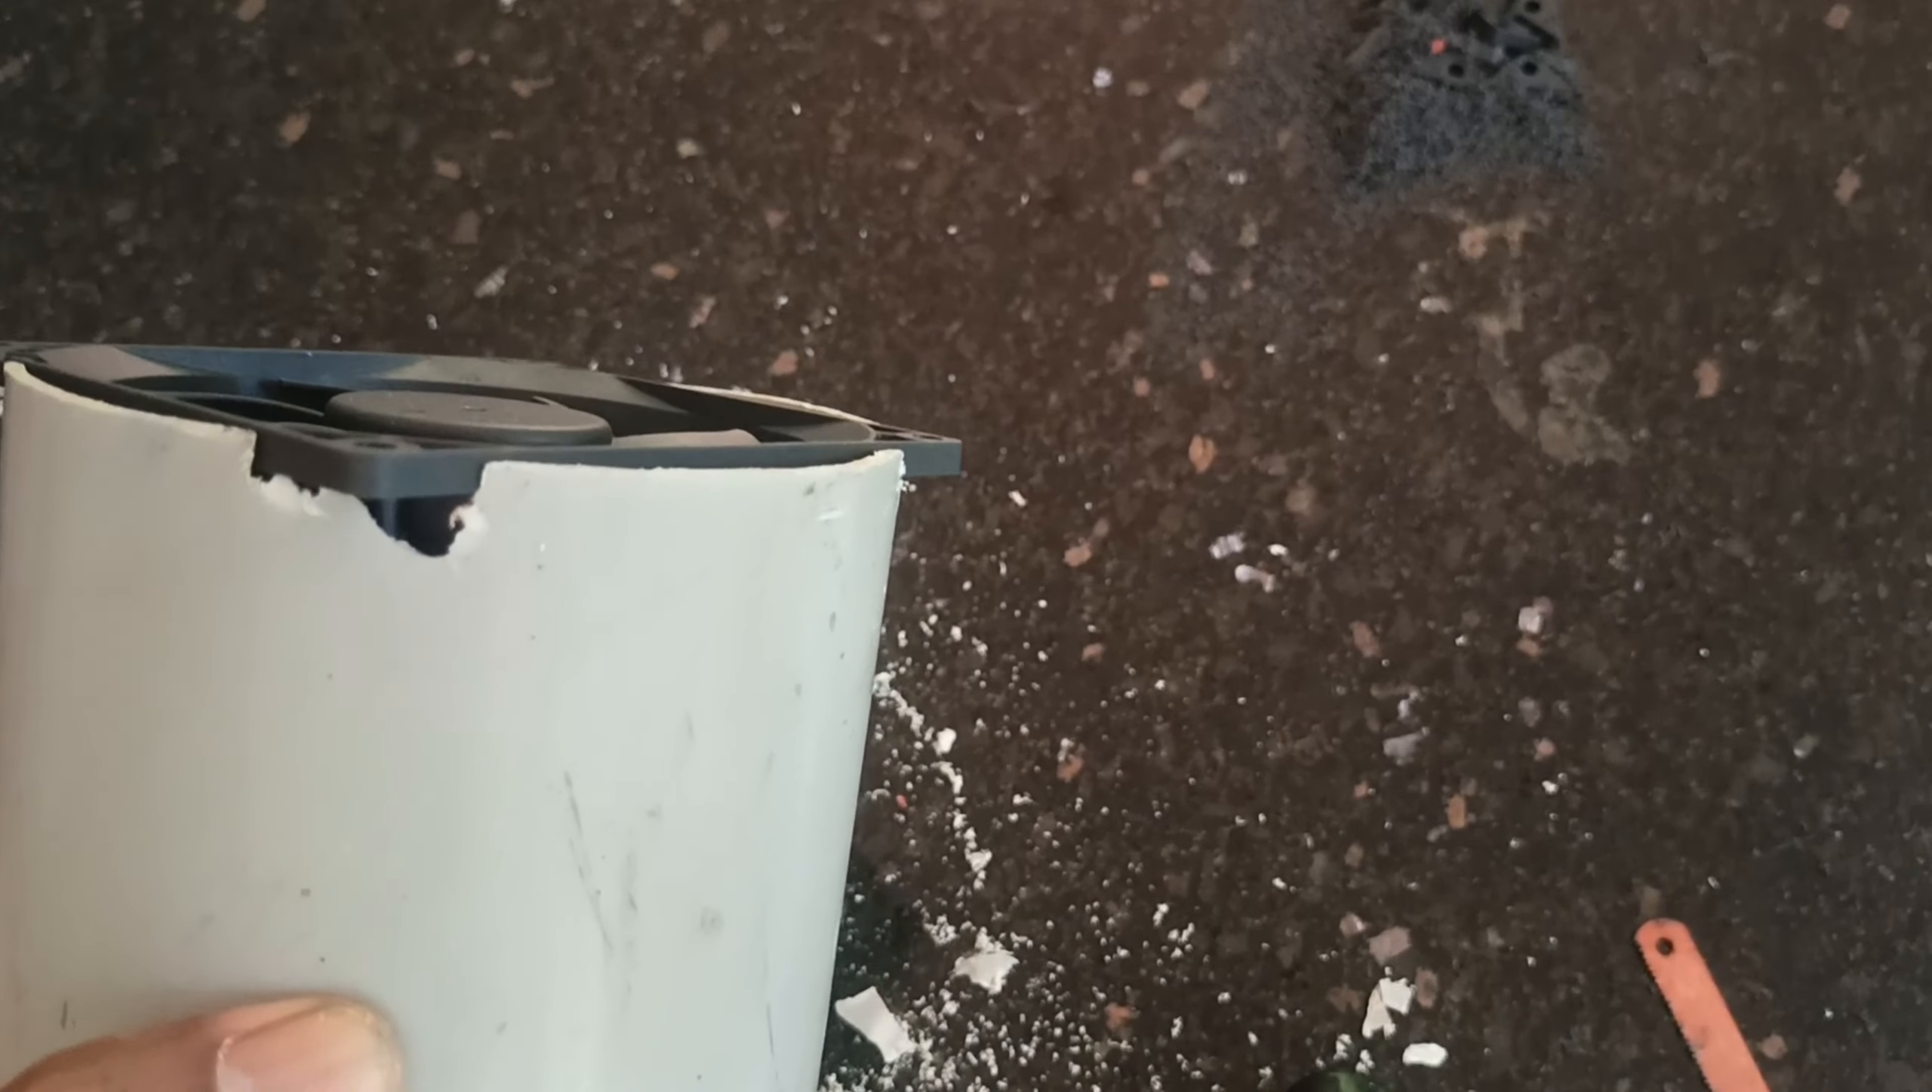We have set our fan in PVC pipe.